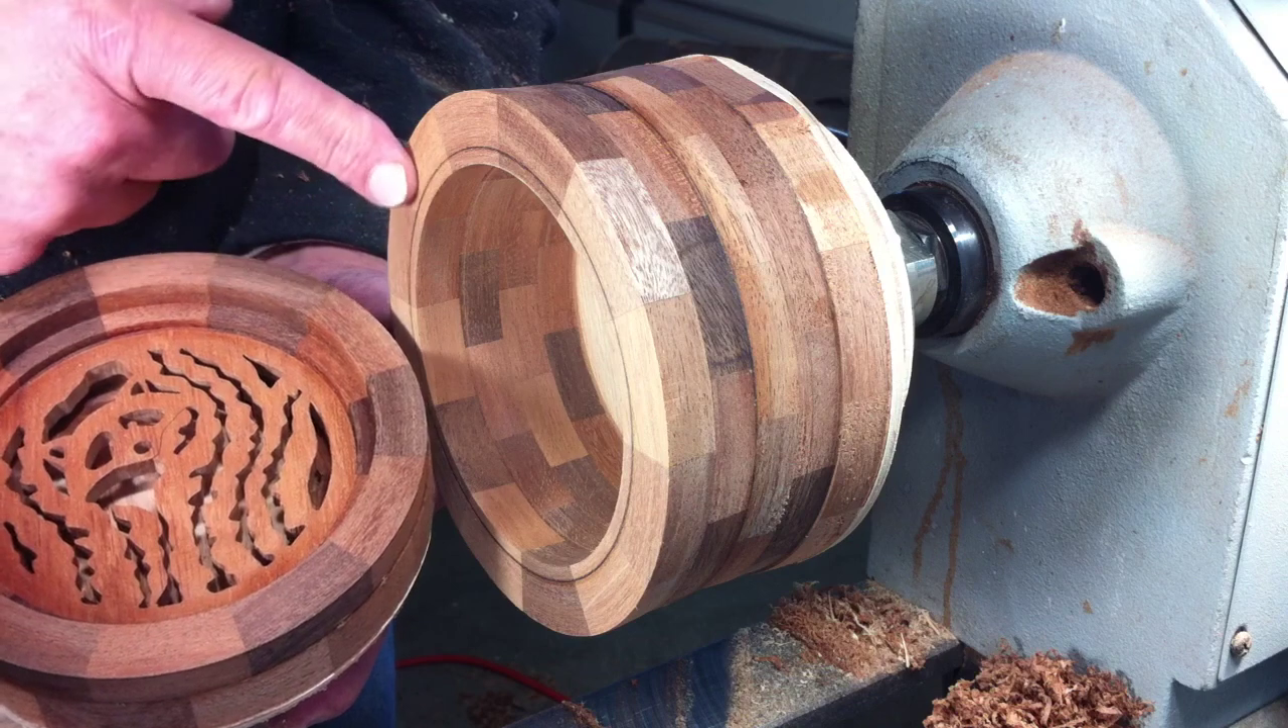I've glued all the pieces together for the bottom. Cleaned them up on the inside, sanded it a little bit.